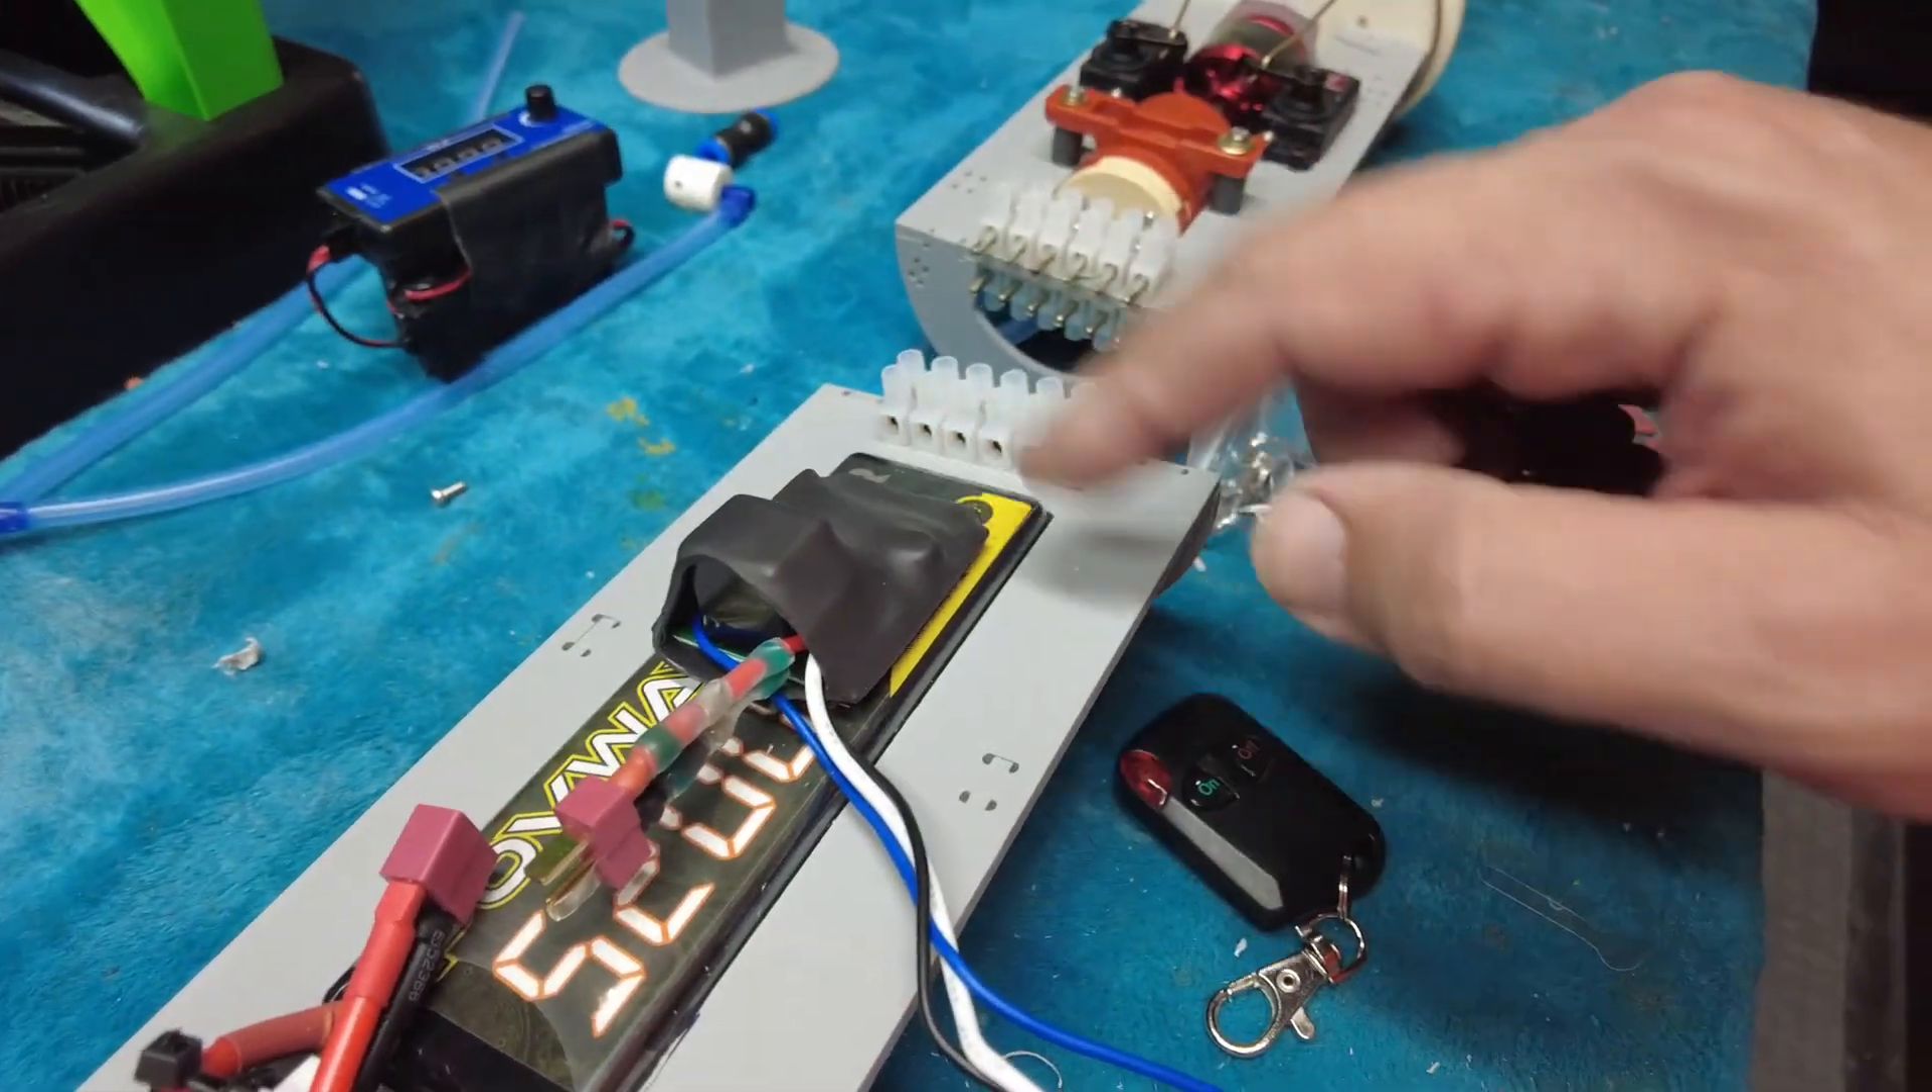Here is my heat shrunkified remote switch. Just two sided tape to the battery.